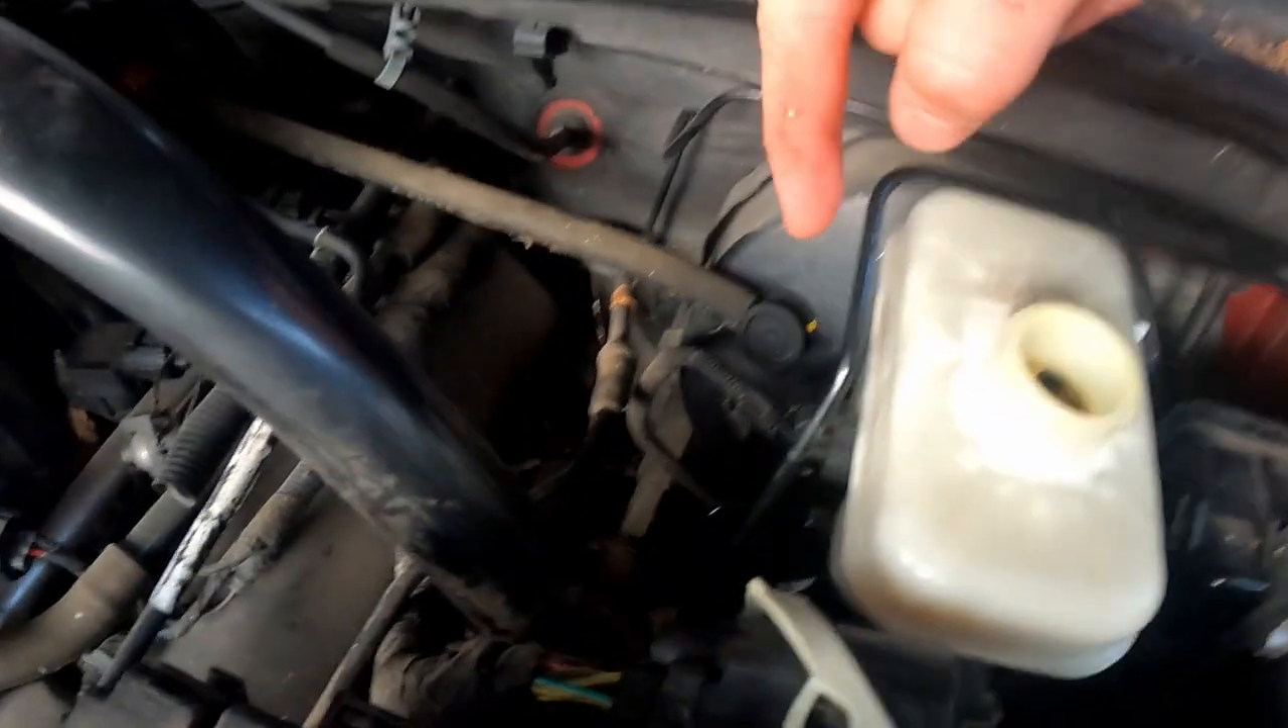So now I got the cap off because we're going to want to add some more brake fluid and keep our eye on it.